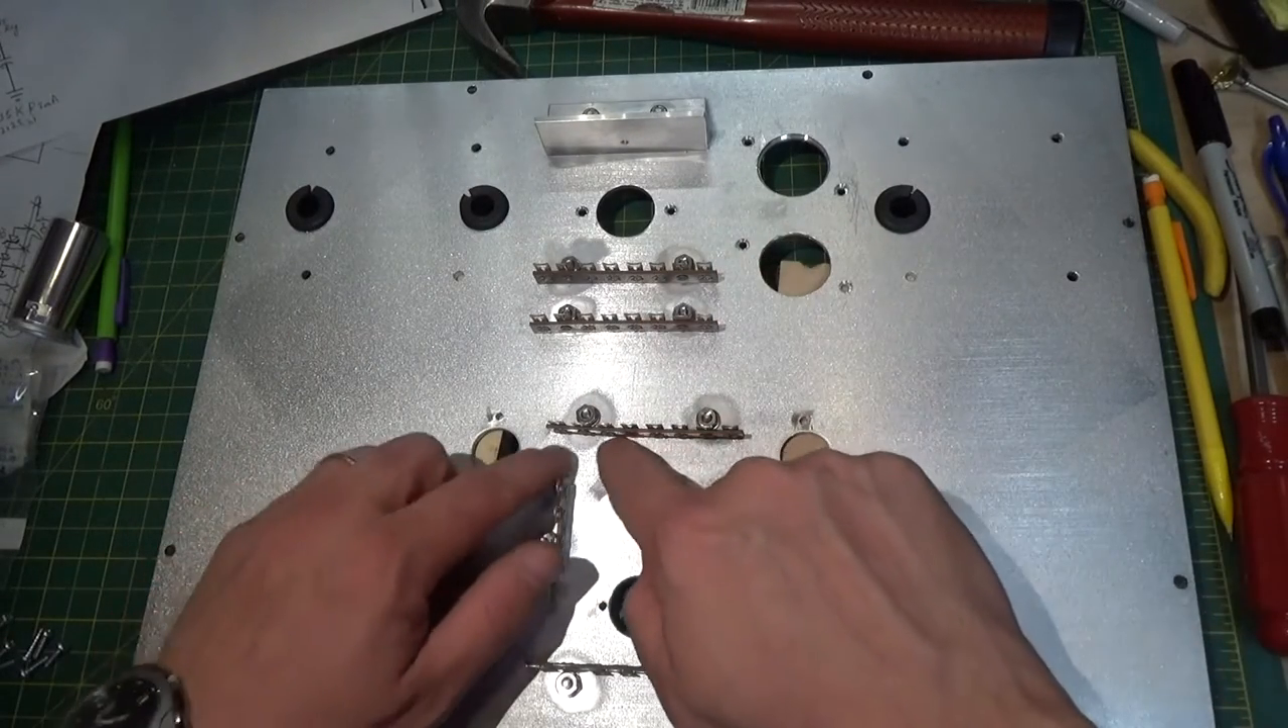I got some, most of the holes punched out. I got the terminal strips positioned.